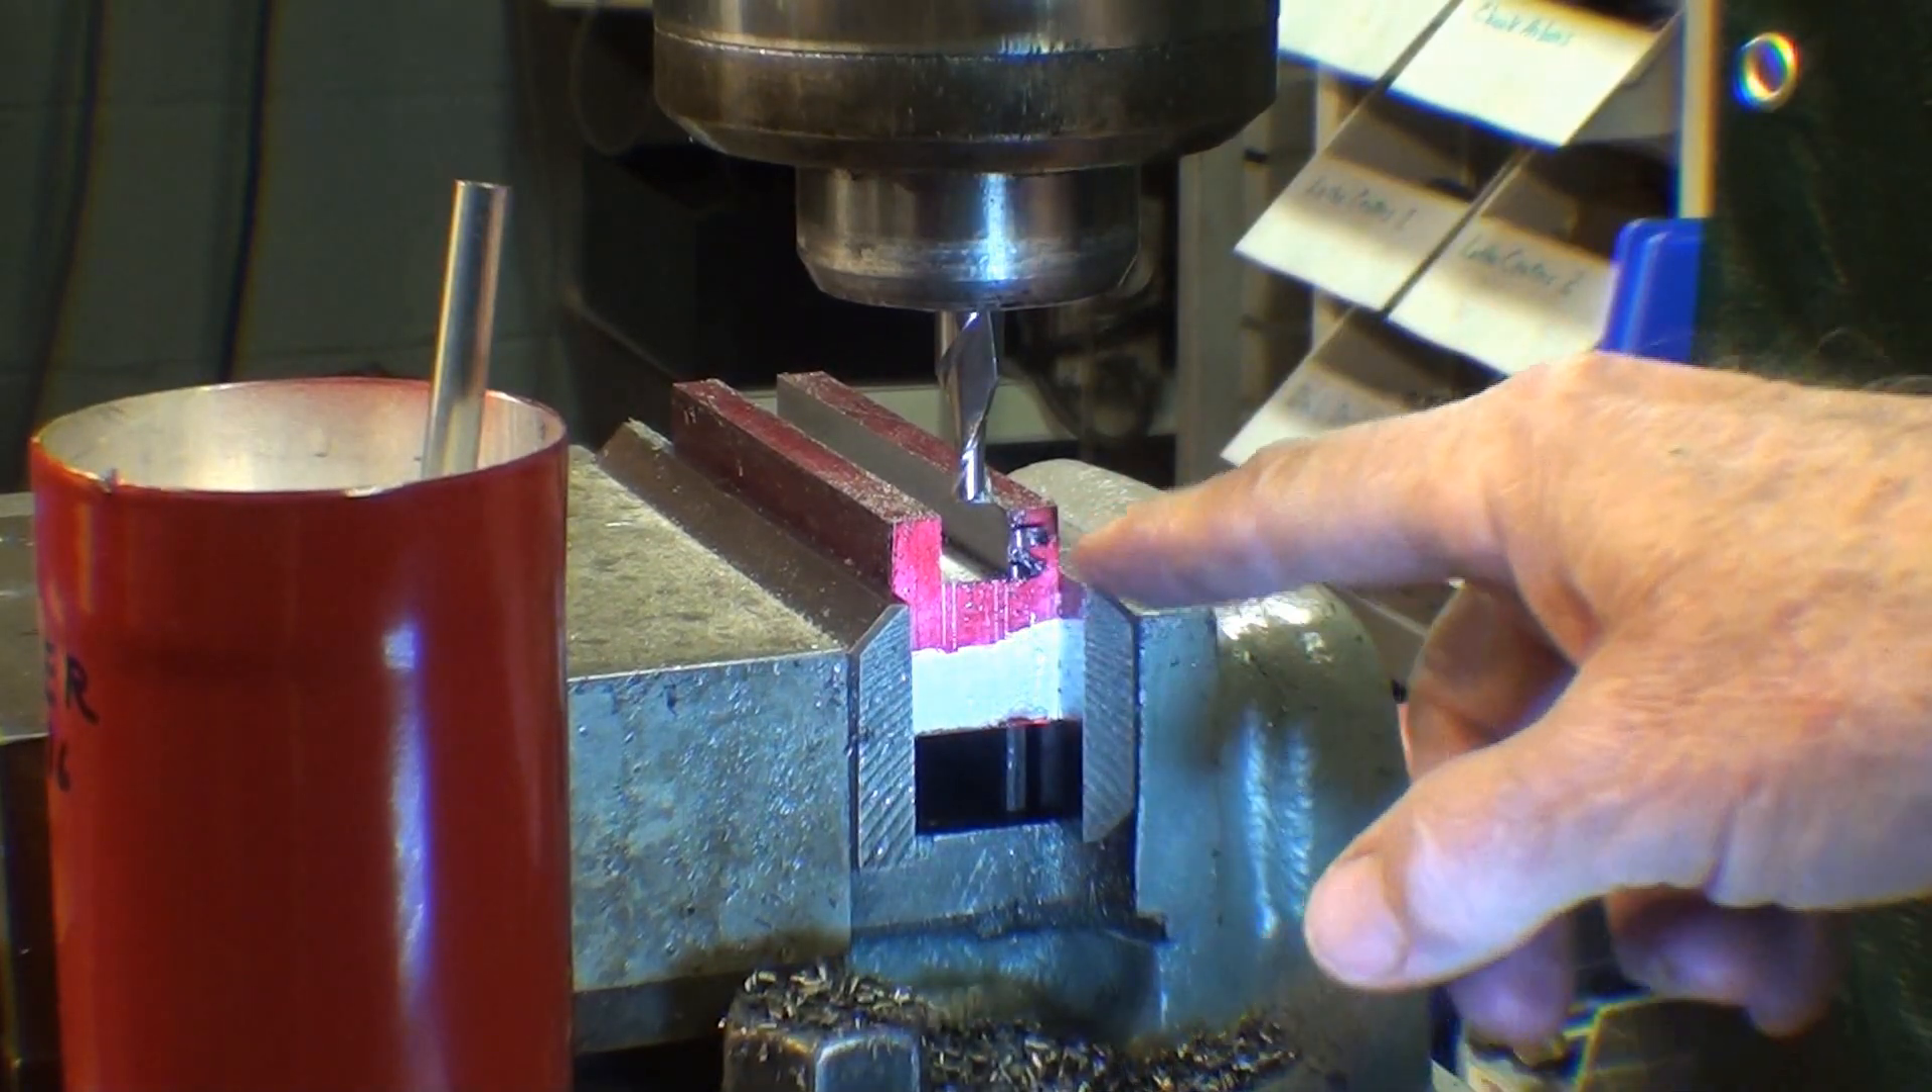I'm still on the center line, and that's the quarter inch end mill installed.